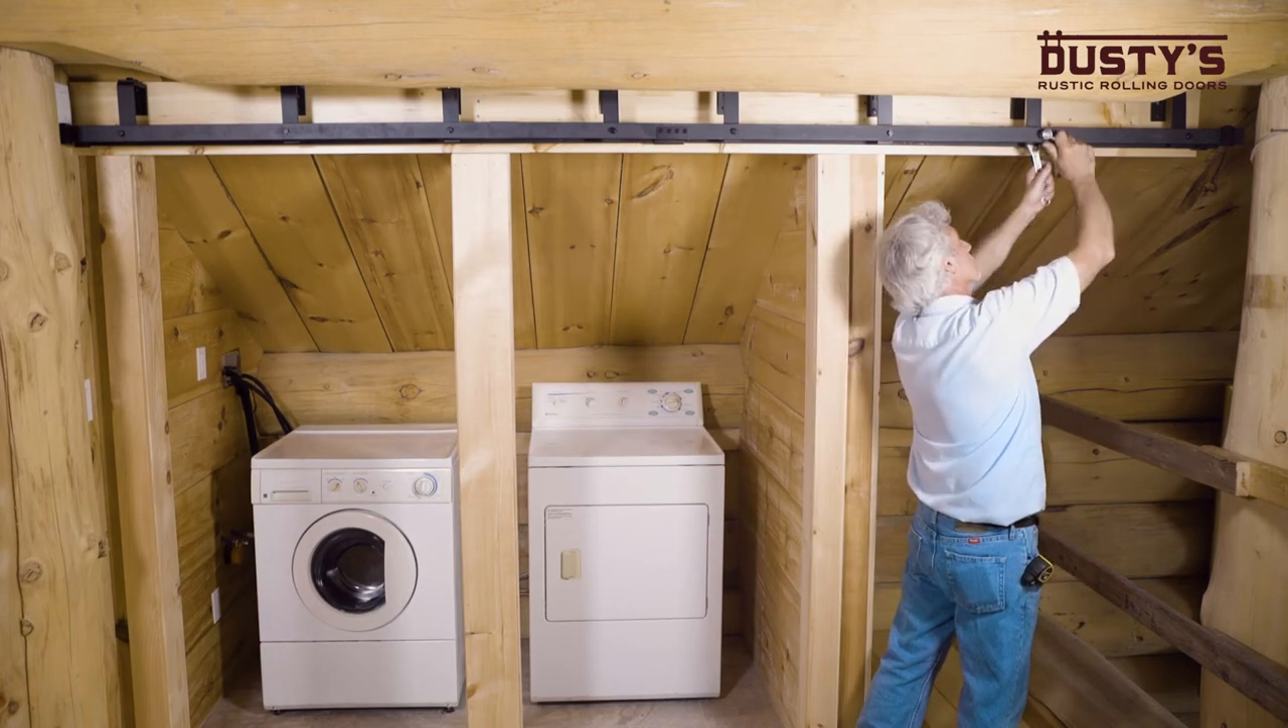You now have your tracks mounted.